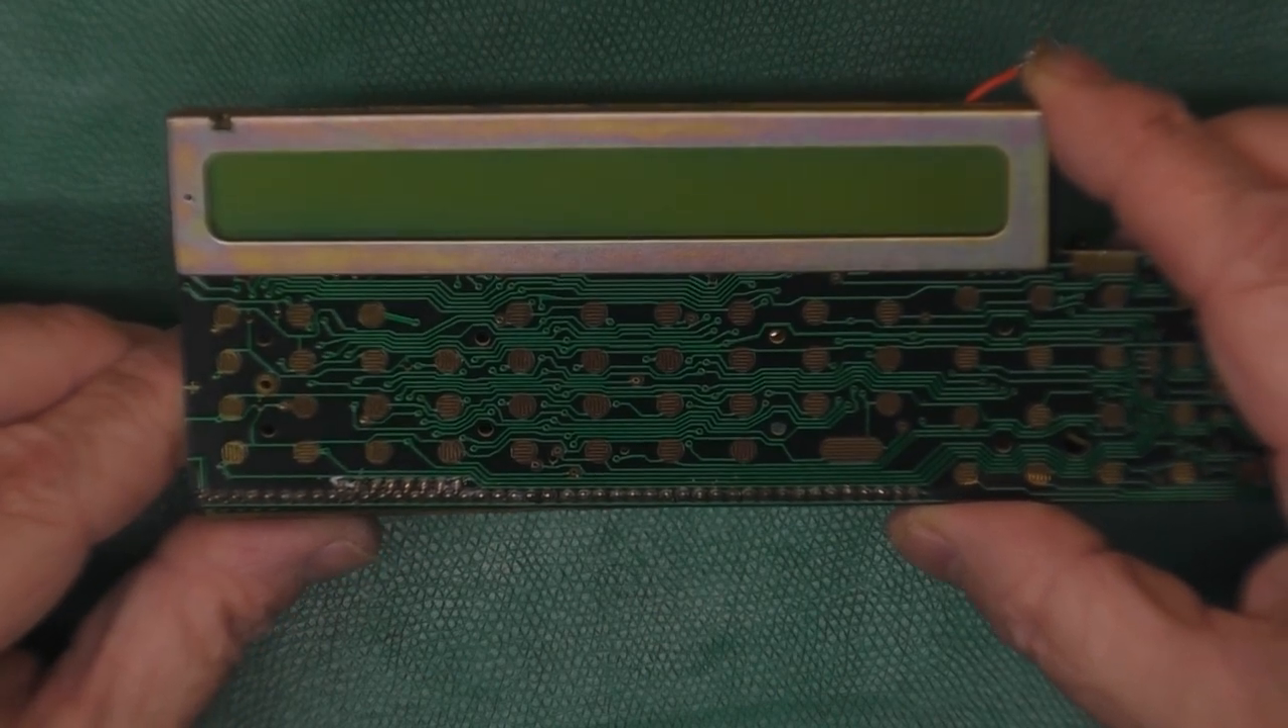One new LCD in the frame installed.